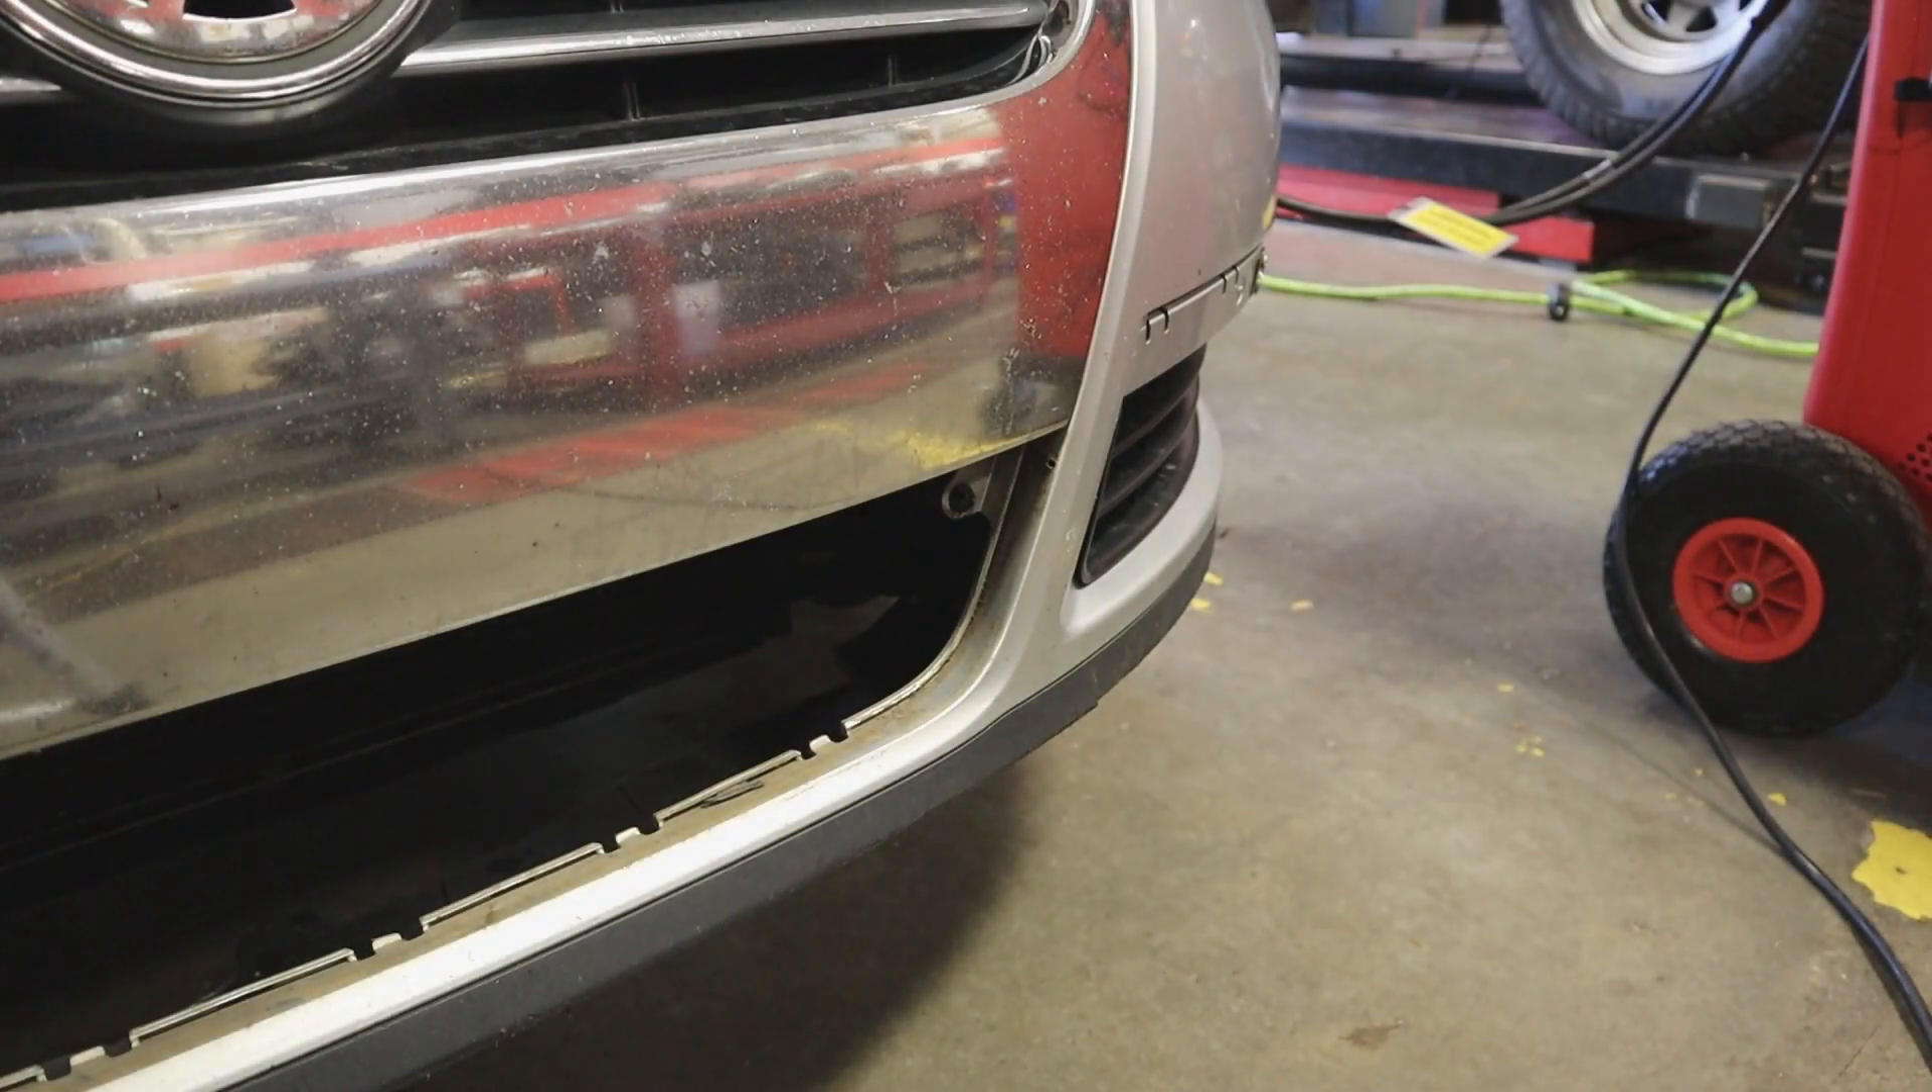So I have this grill off right here.